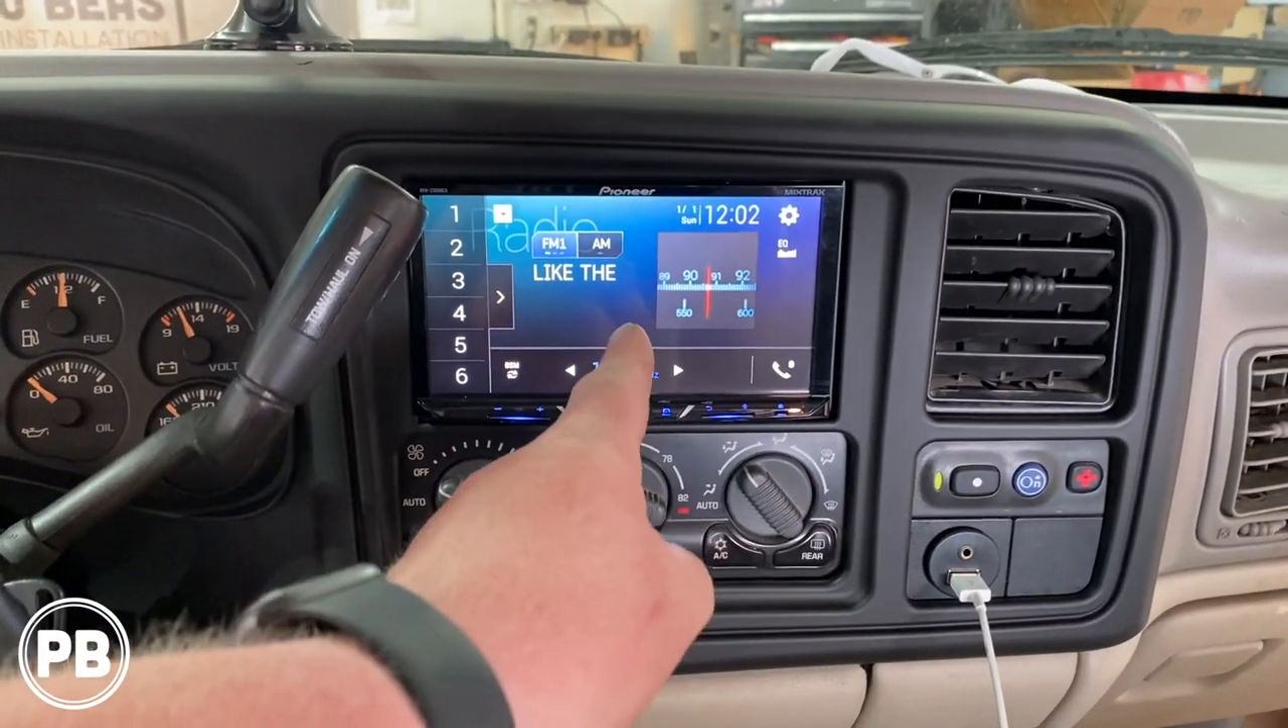Okay radio is all back in.